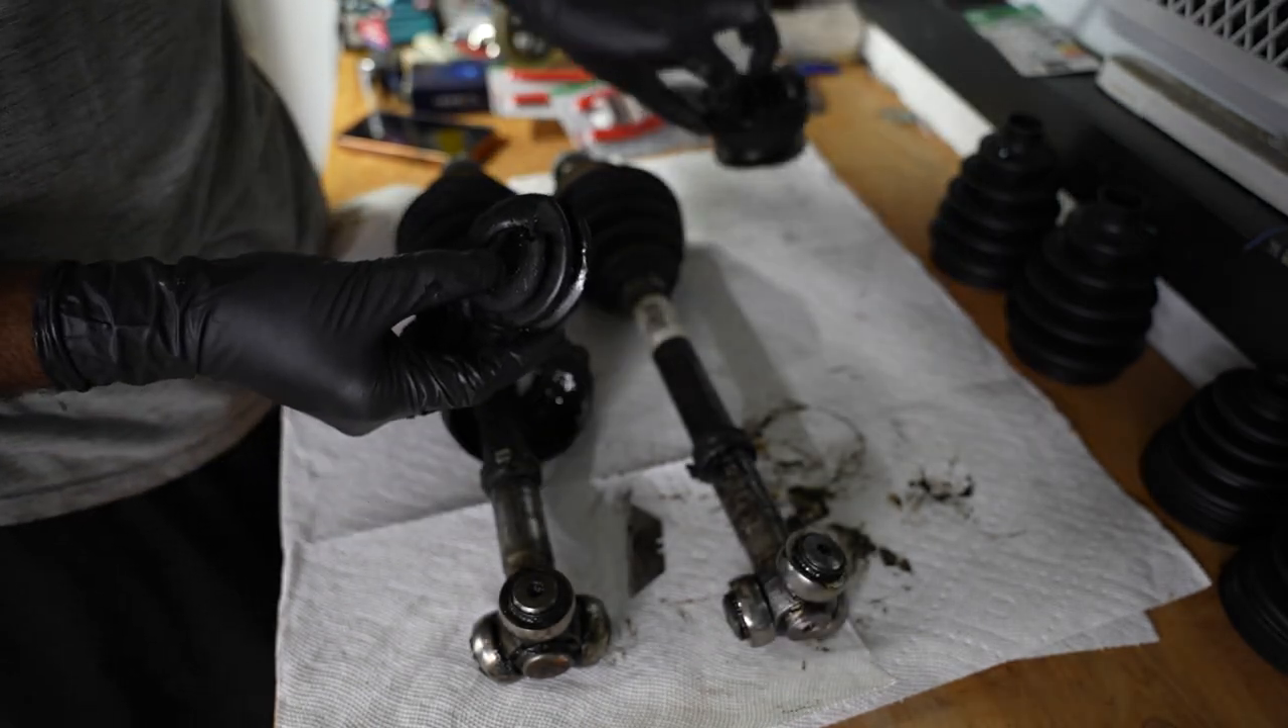There's a piece of the boot still on here with the clamp.